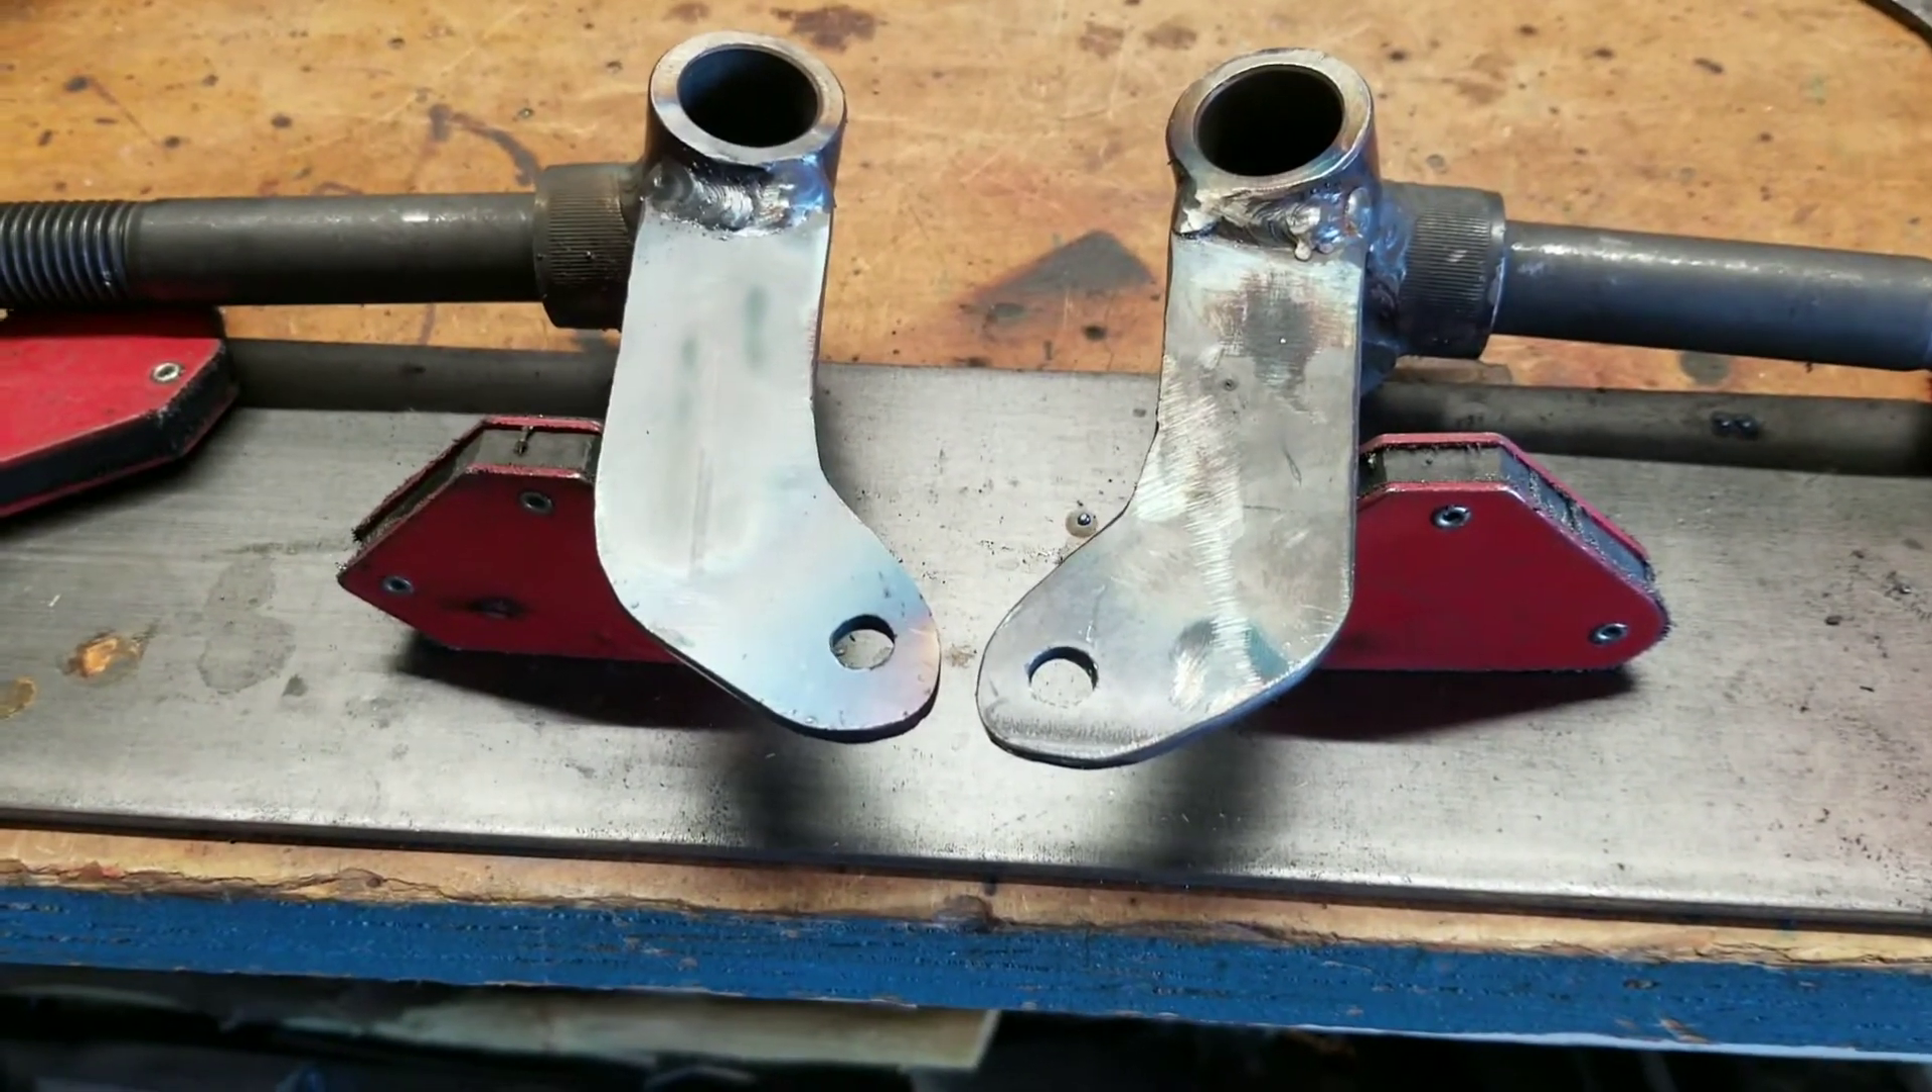Okay so a little bit of welding later and I've got two finished spindles.